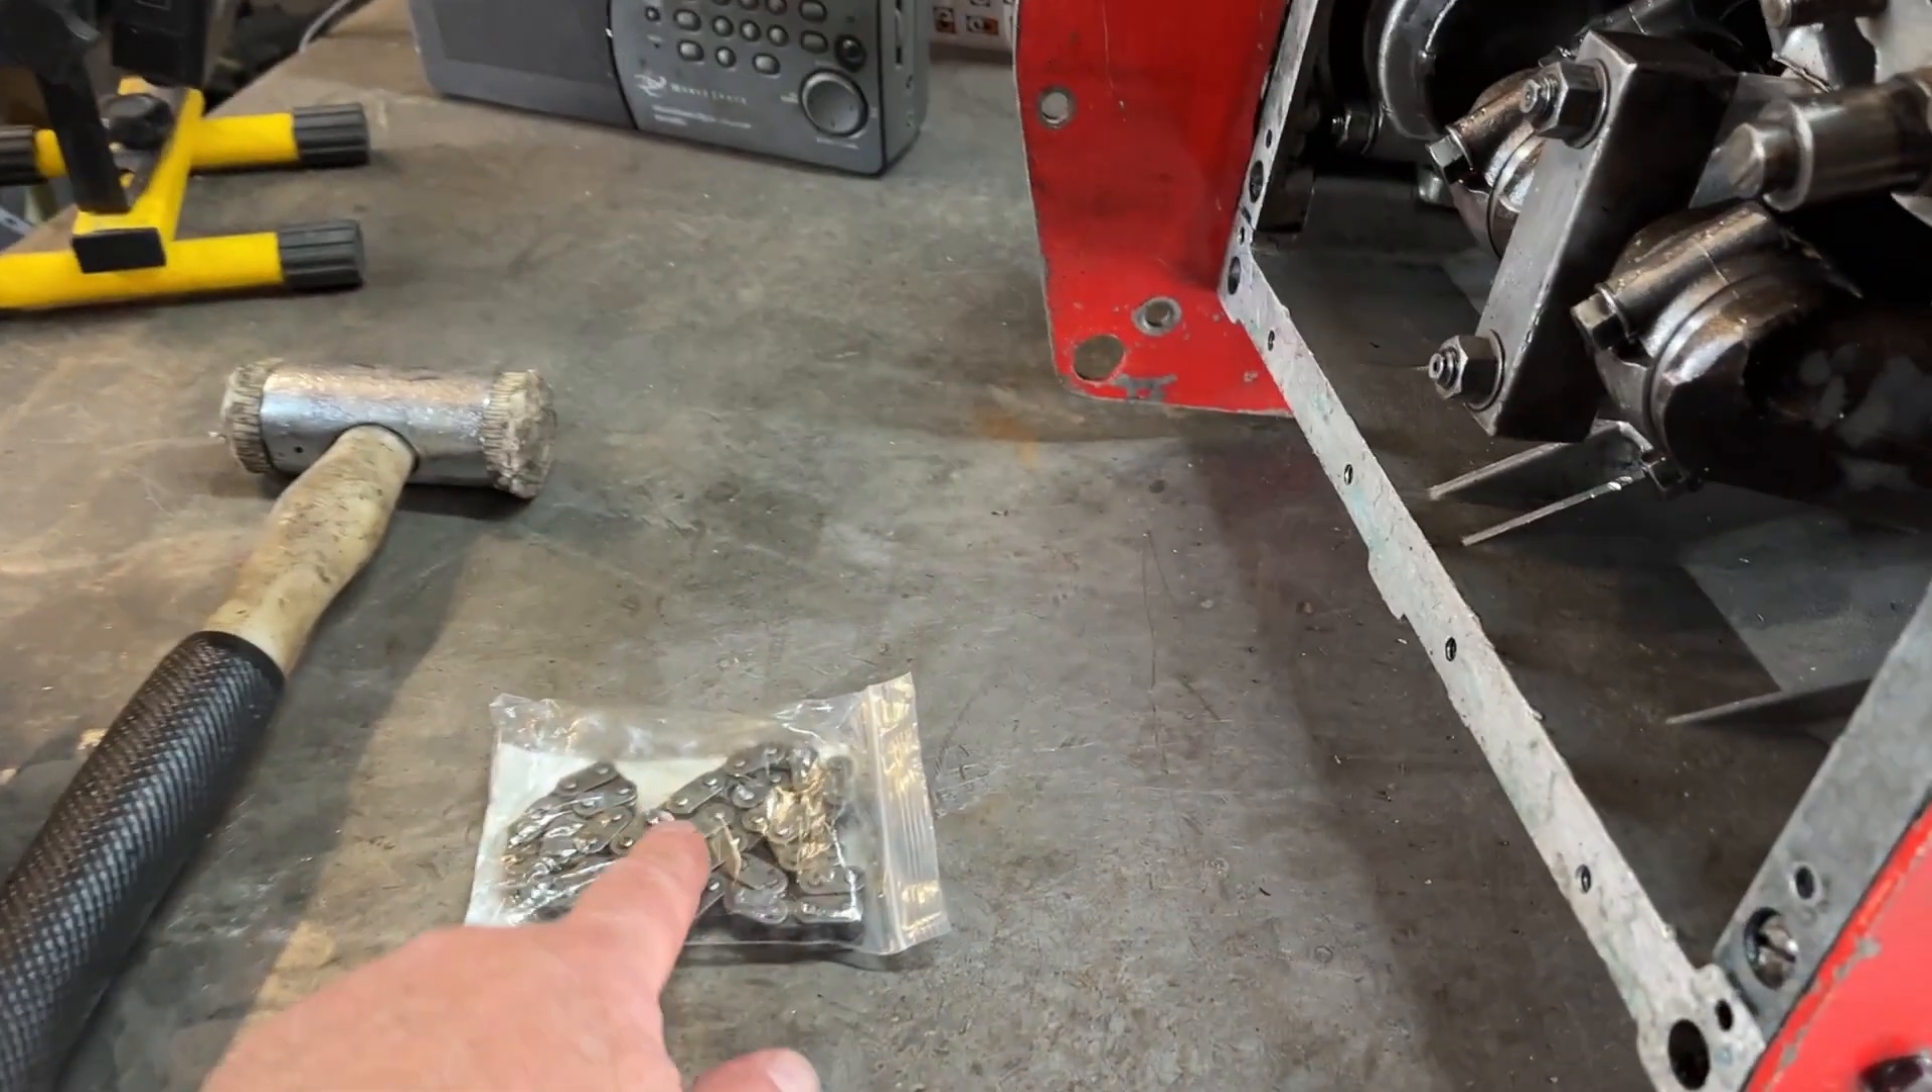Still need to, uh, put the new chain on. New chain, I'll need to soak that in oil.